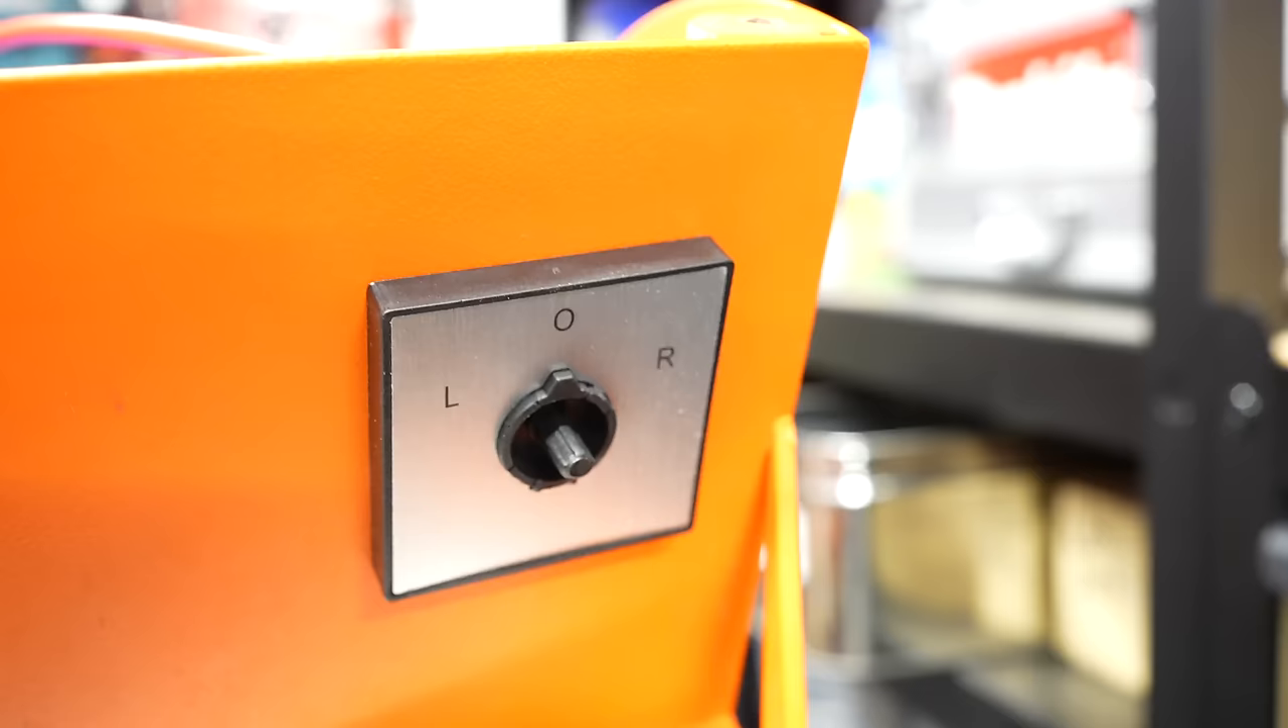Da sitzt jetzt der schalter genau da sitzt die platte.